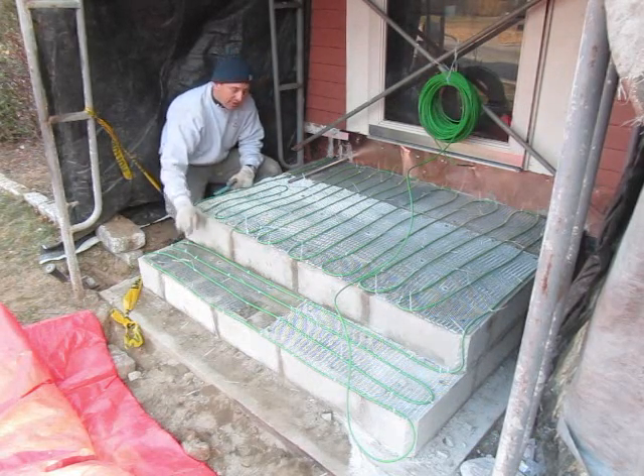I have all of the Warmly Yours heating element installed on the landing and the step.